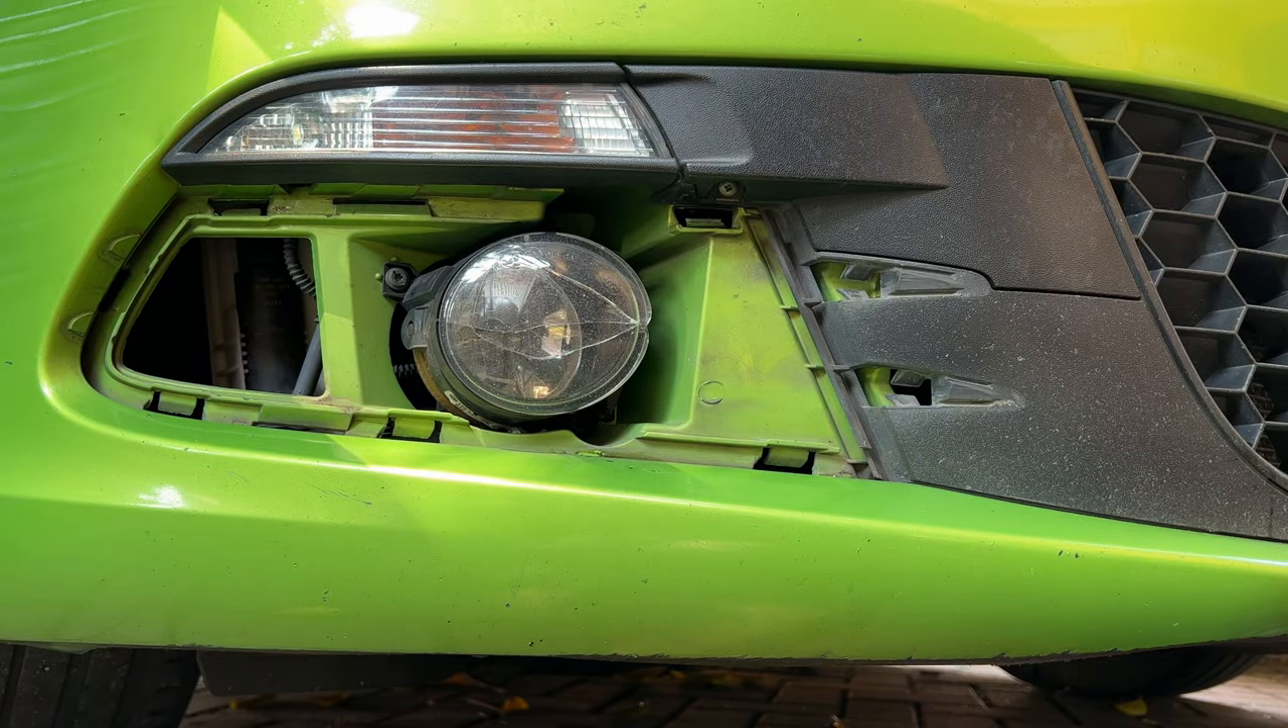You can see the cover is out.